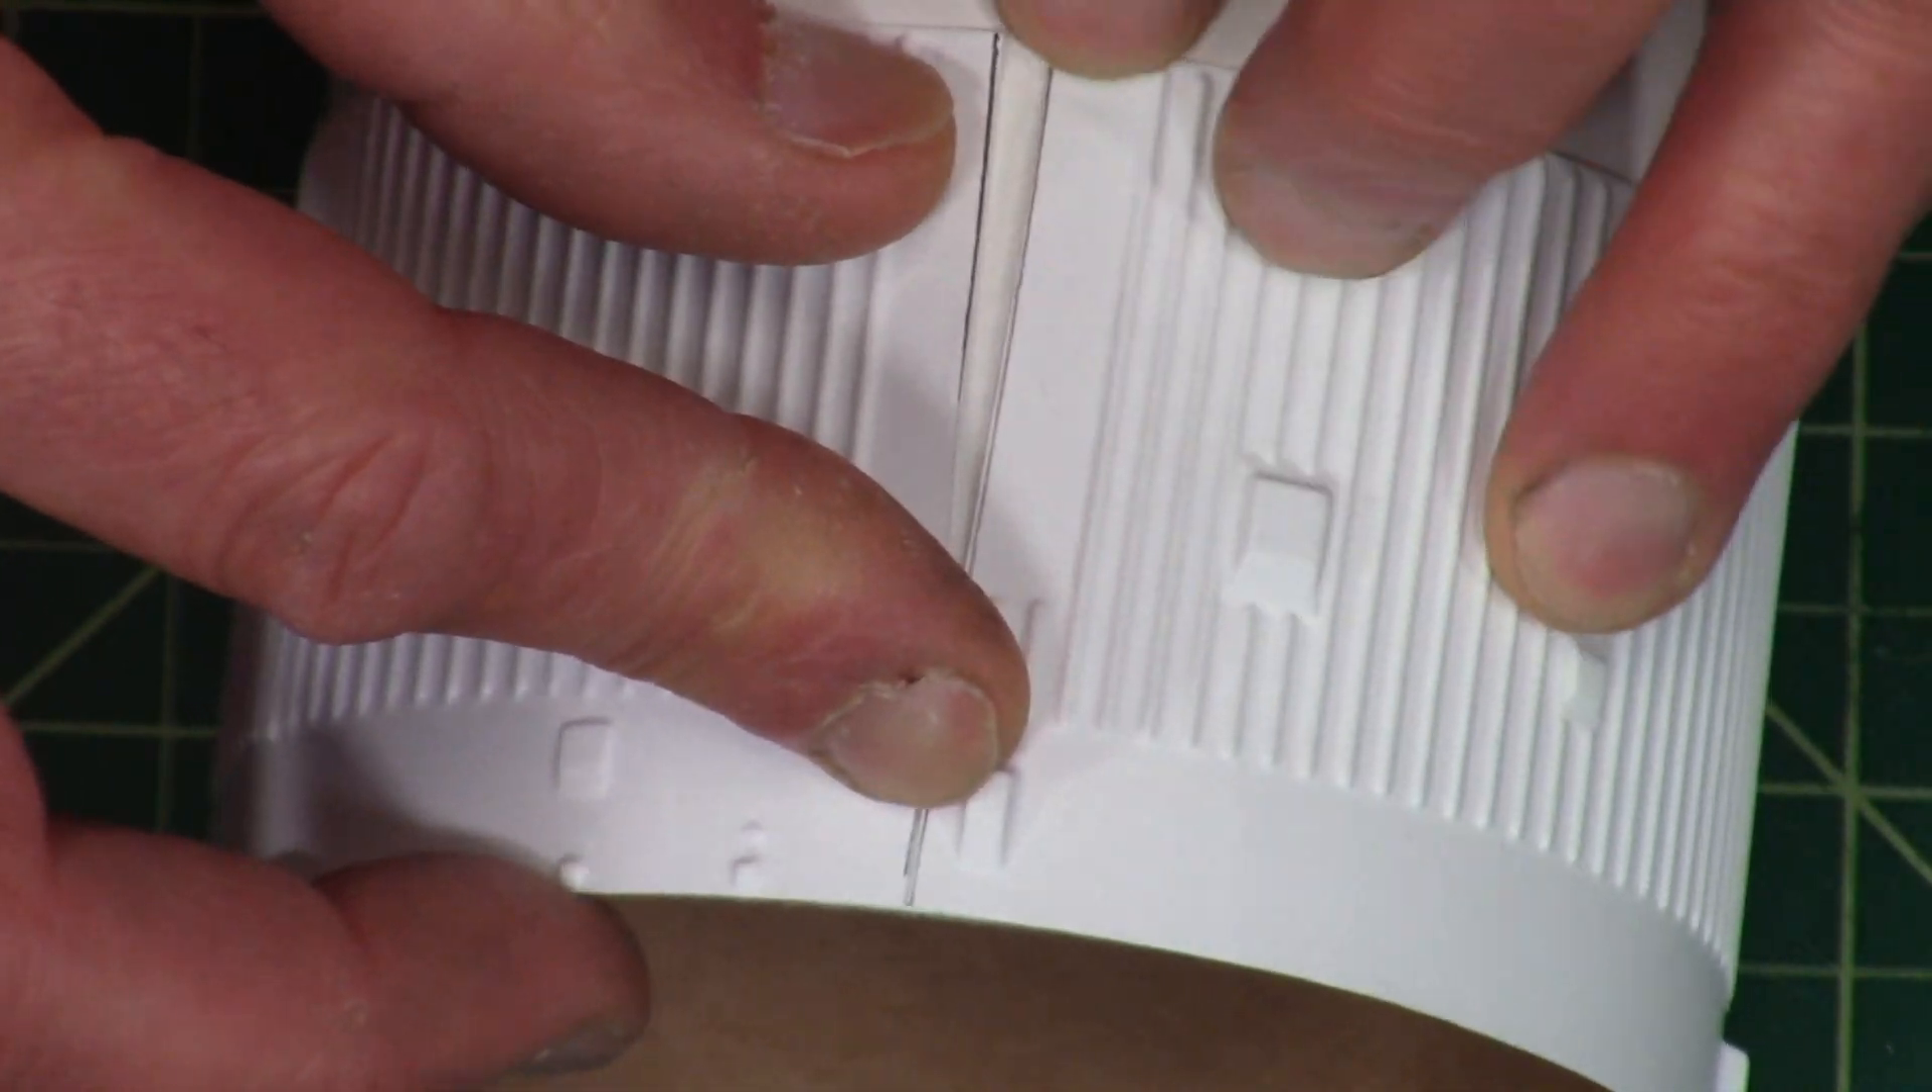I like that. All right. So I'm pretty good at the front, but I got a gap right here on the back.